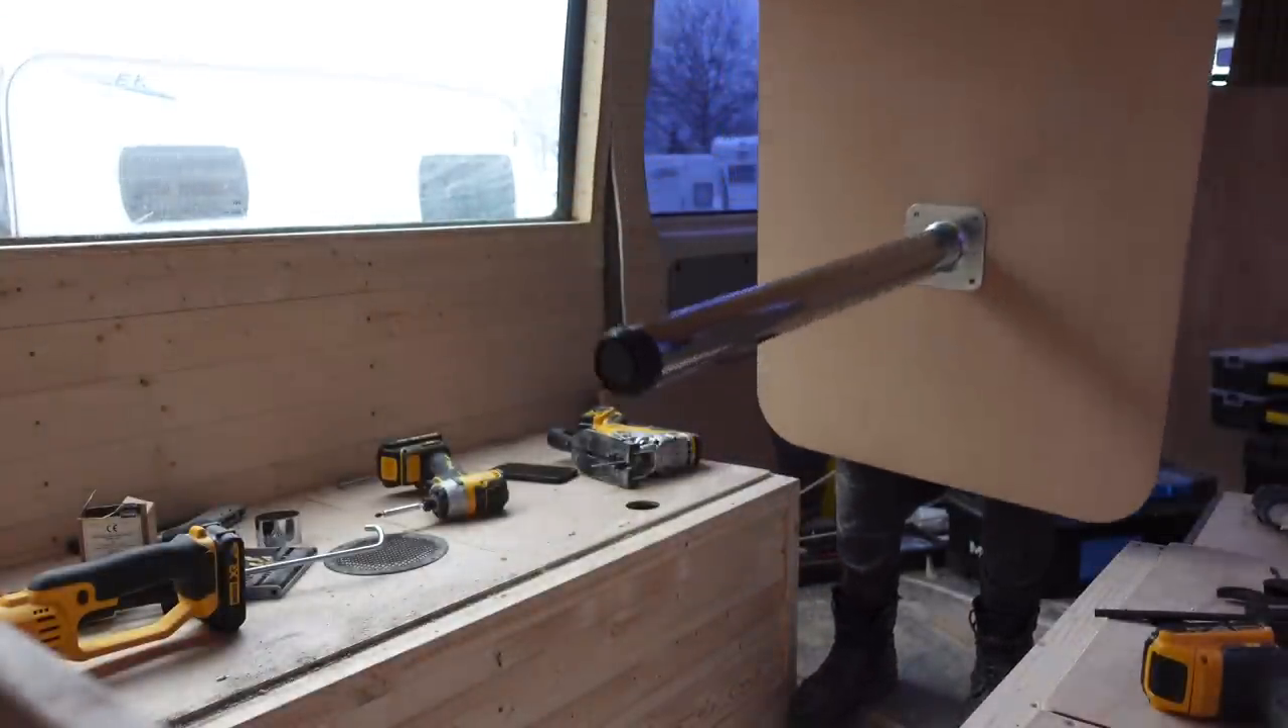Okay so the table isn't attached securely yet but I just want to show you what the uh the thing looked like.